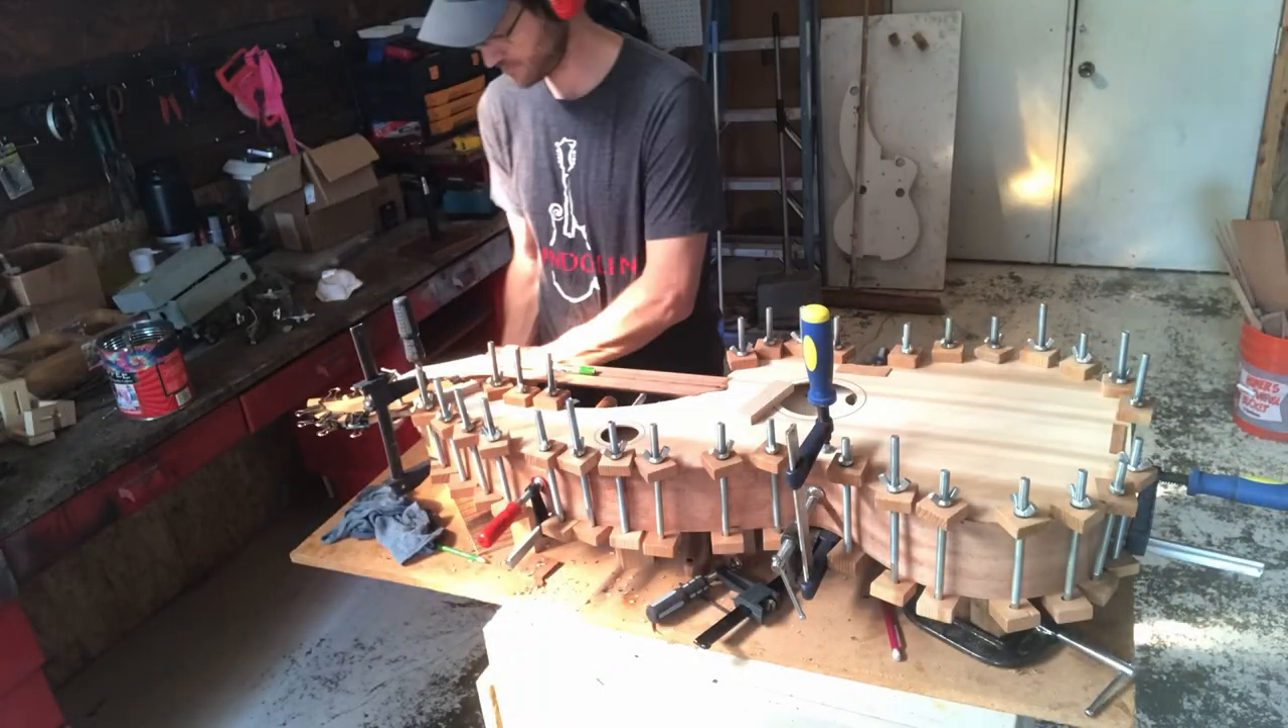Here, that looks like we've got all the spool clamps on there, and now we're taking them back off 24 hours later.